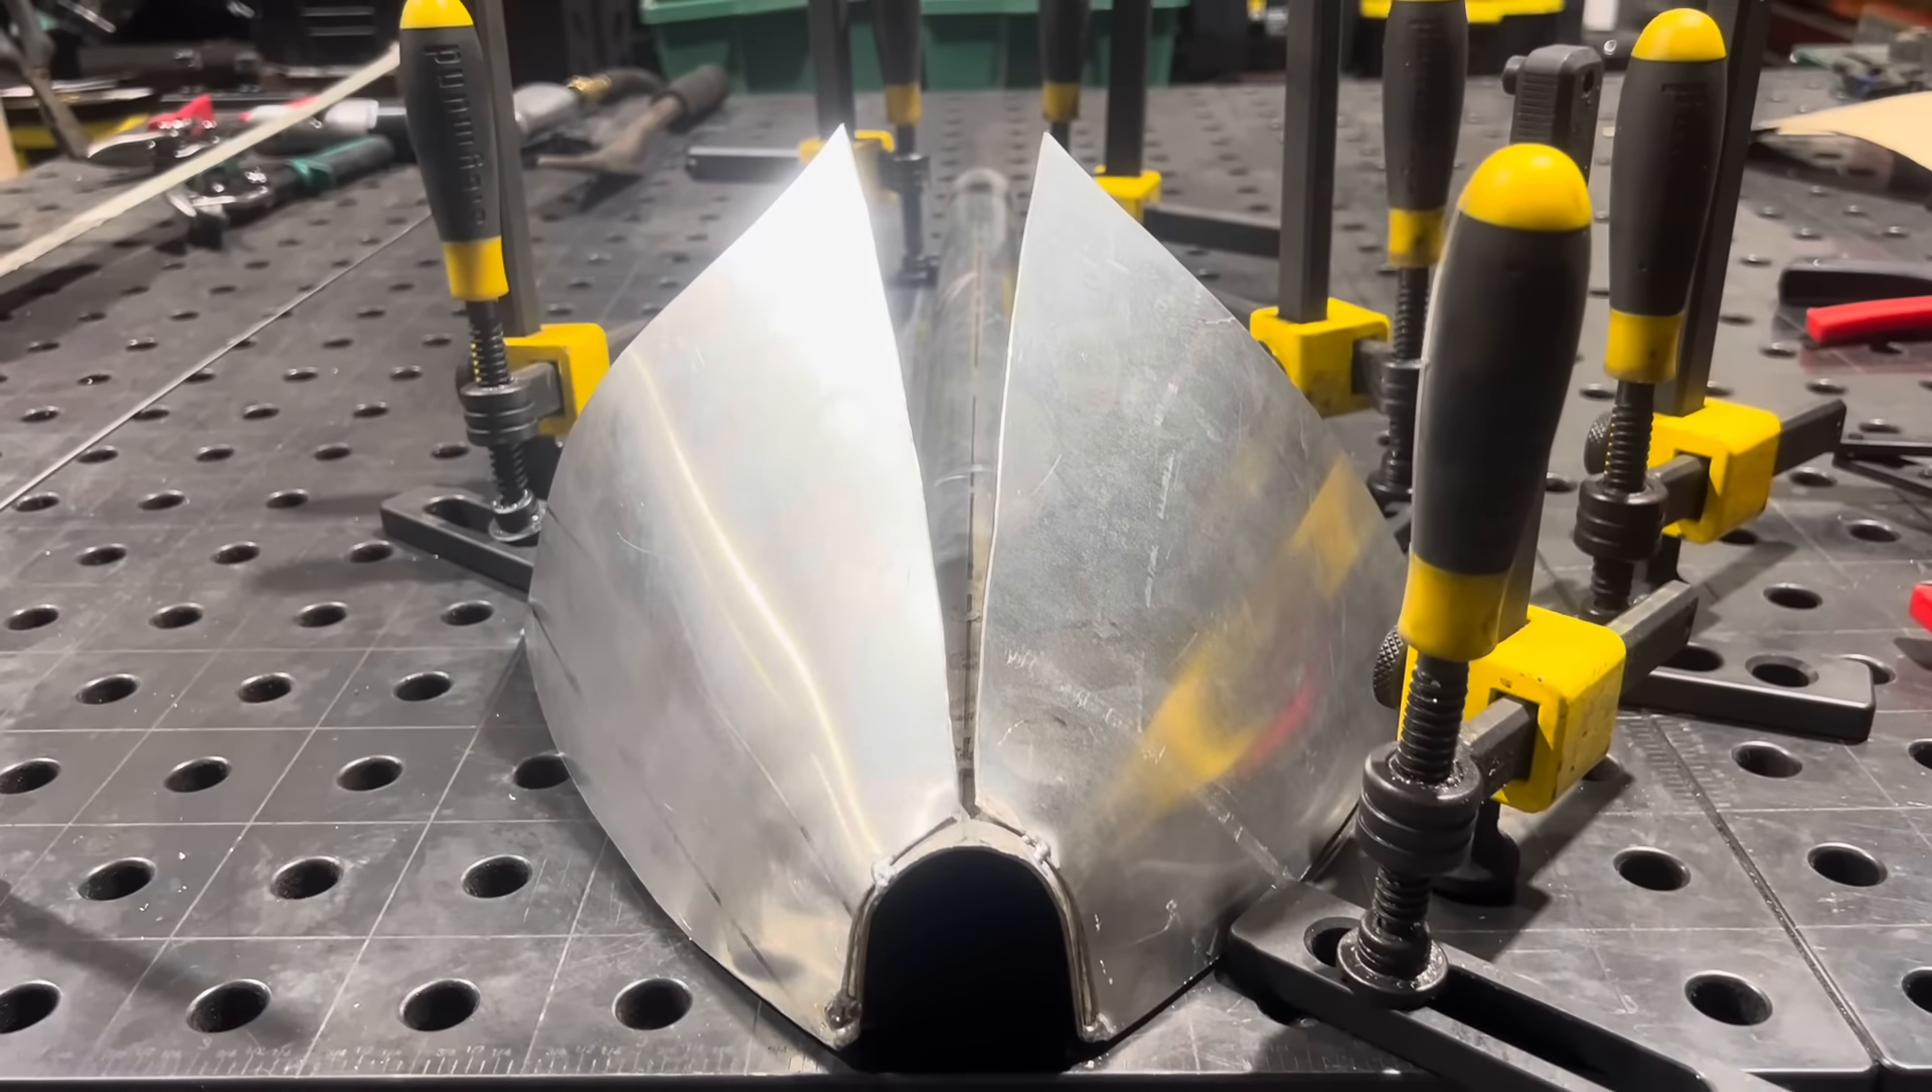And so, there's those two front panels bent and tack welded onto the tank.